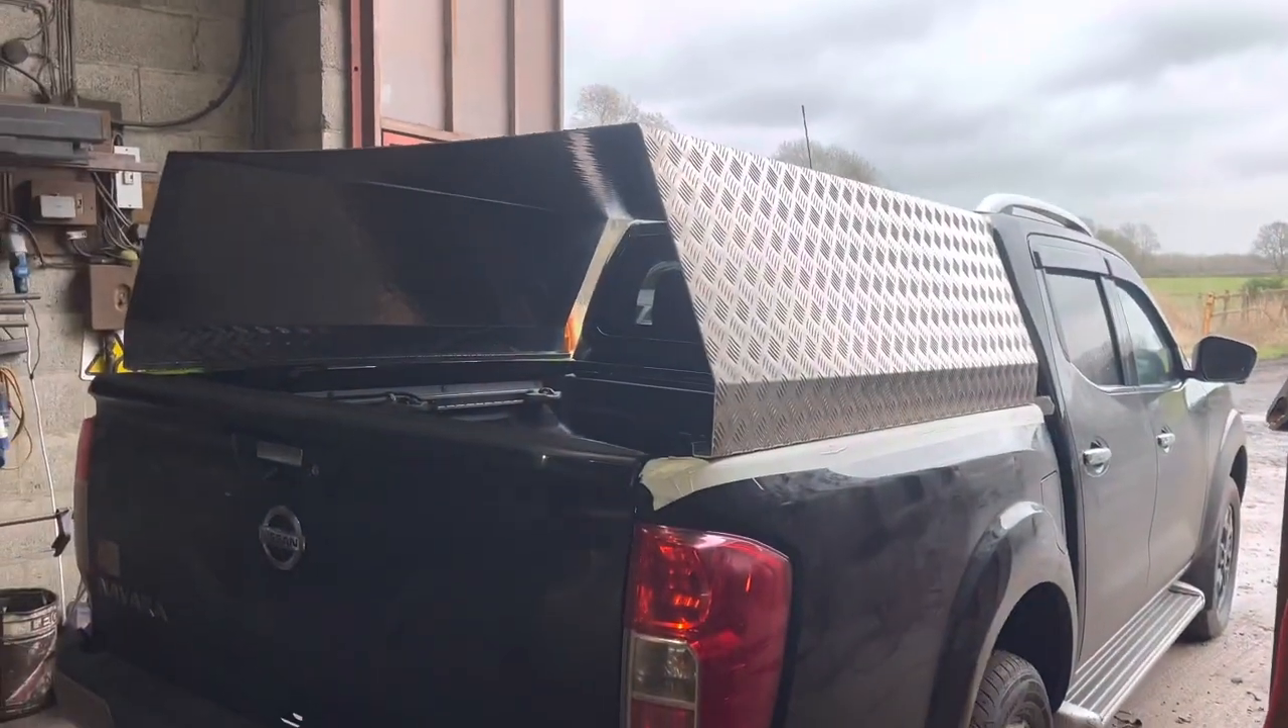We've got the folded aluminium piece on the car for a trial fit all looking good.